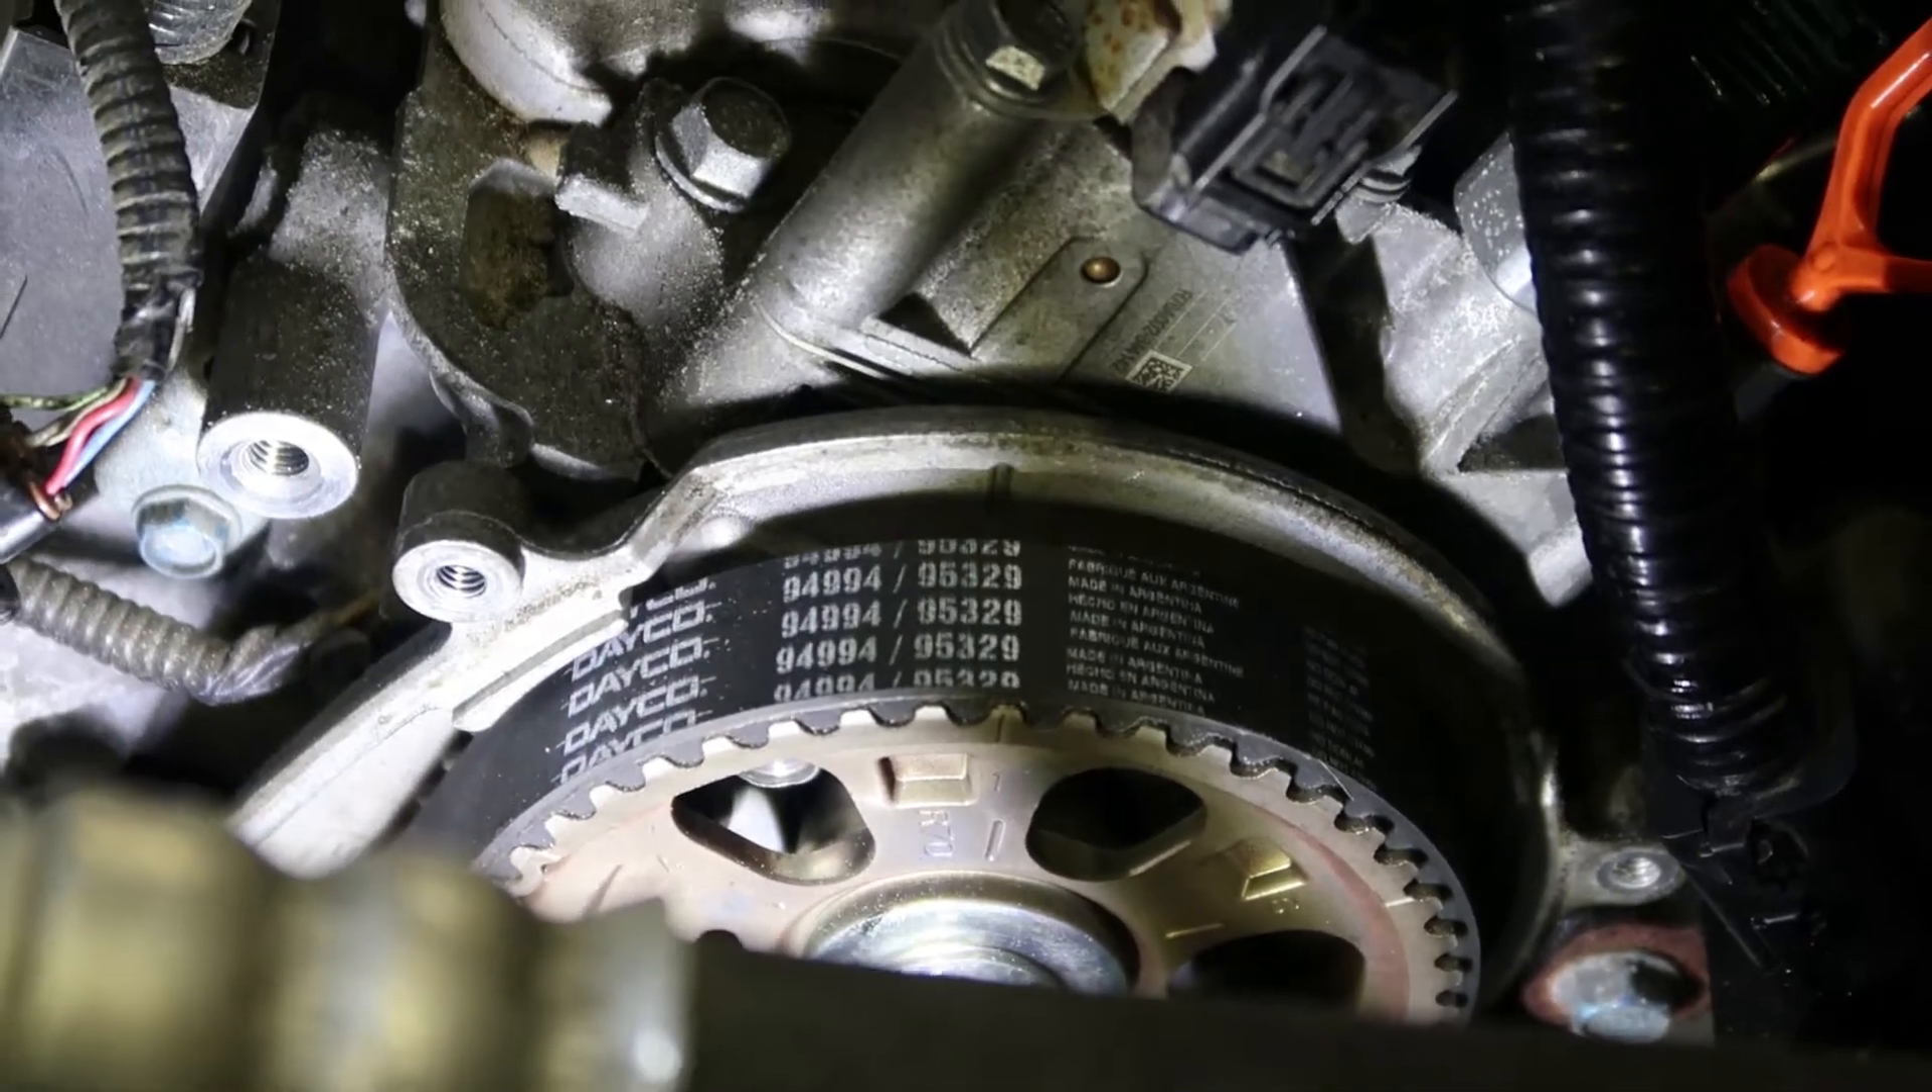Alright, so we got the new timing belt installed.